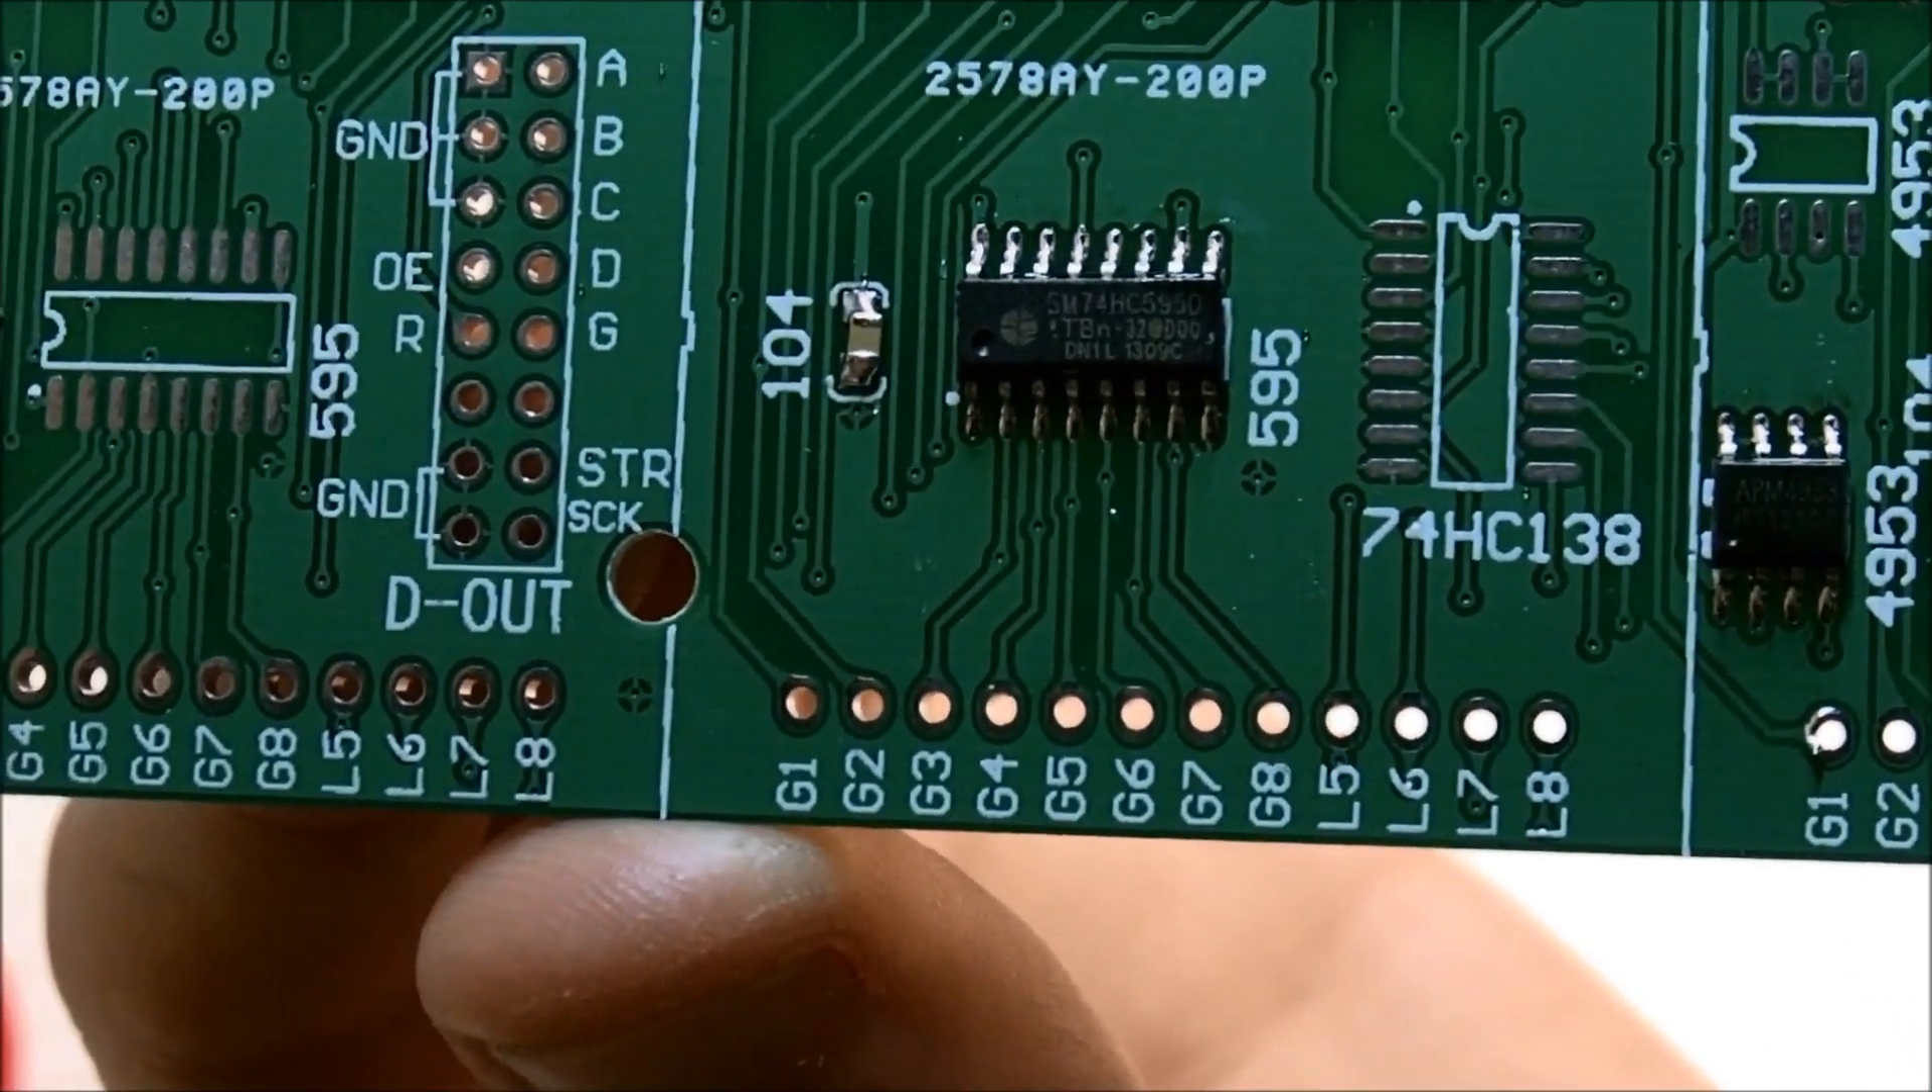Donc là le composant est complètement soudé des deux côtés.